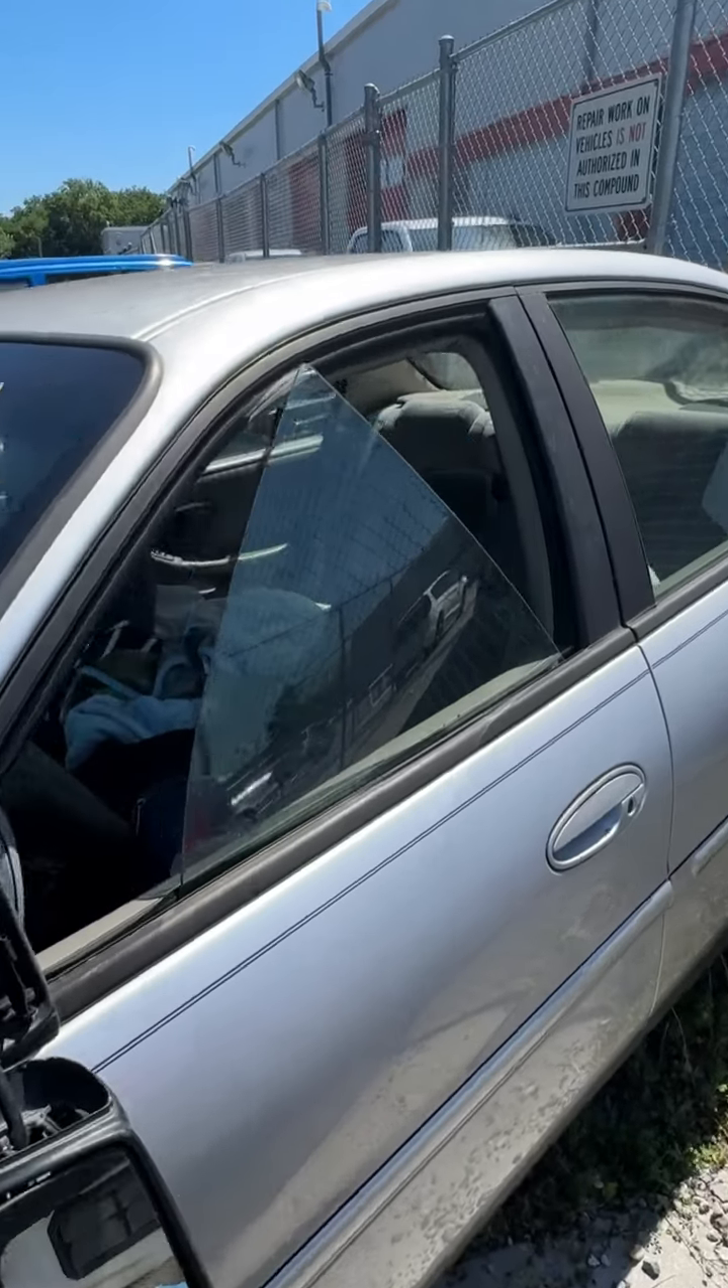Window is off of the track.